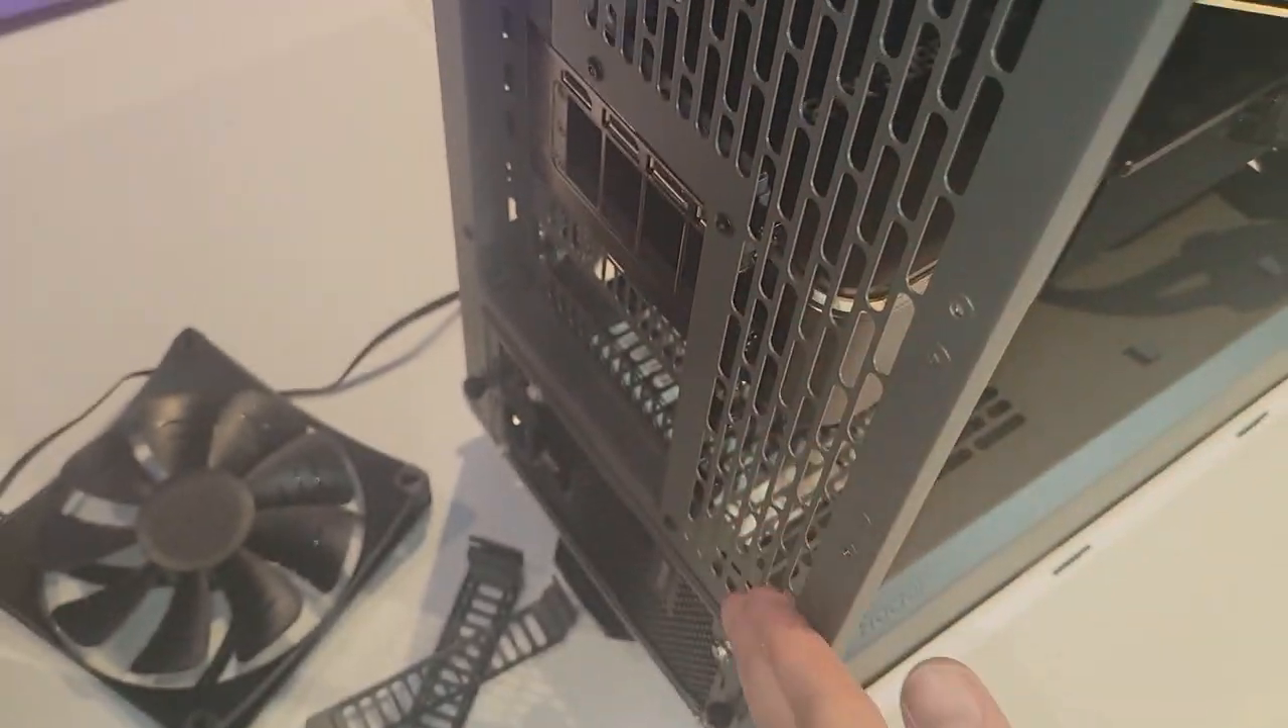I took the 120 exhaust off the back.